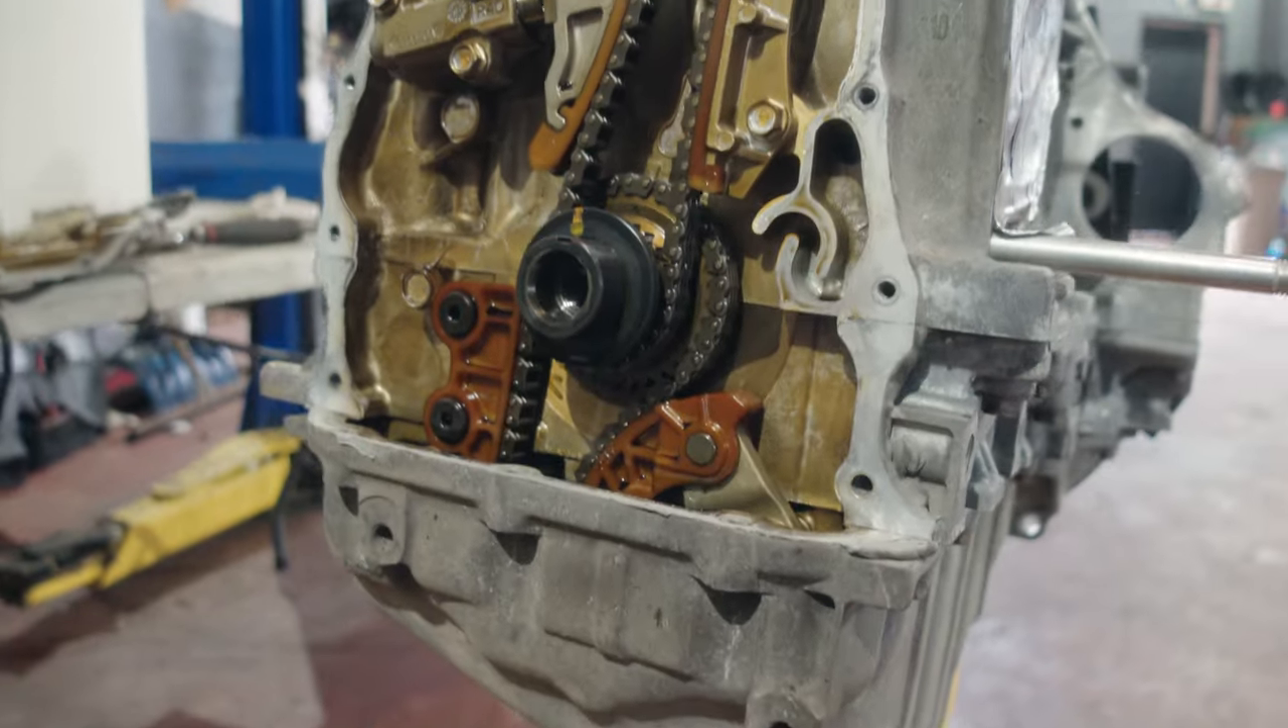Now we have the entire timing chain cover off, so take a look.